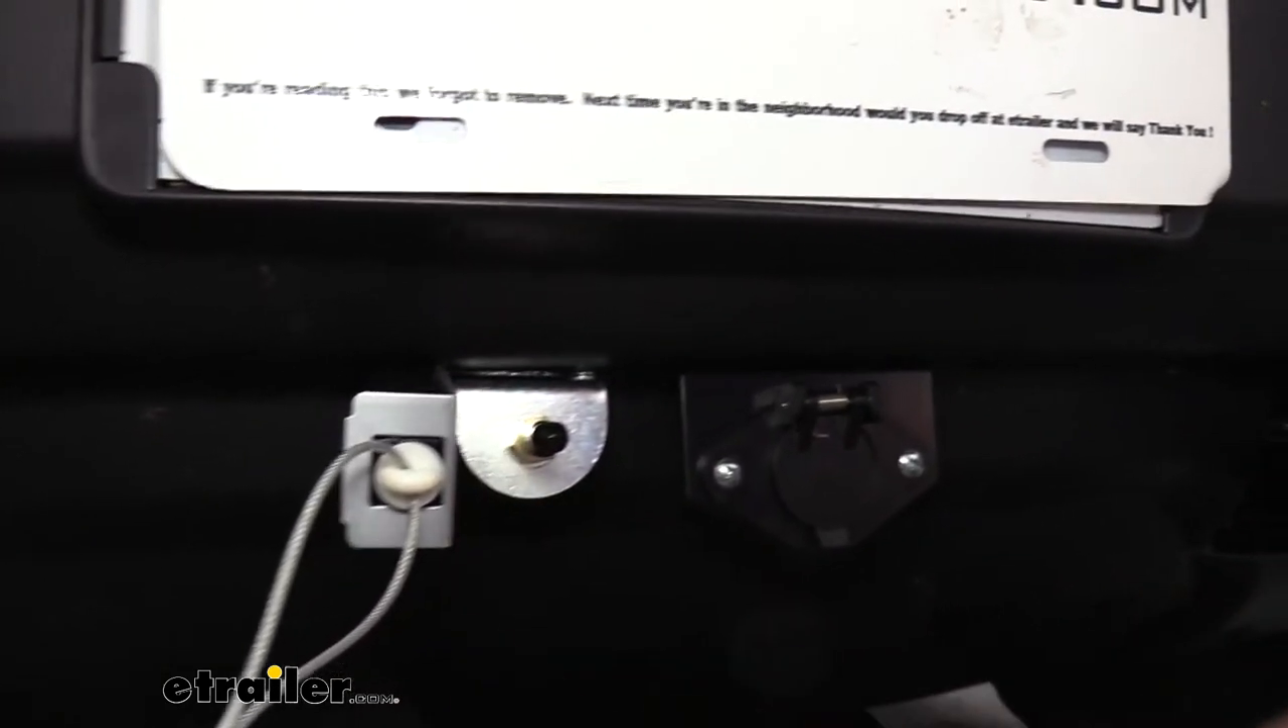We then mounted our breakaway switch and our air fitting here at the front.